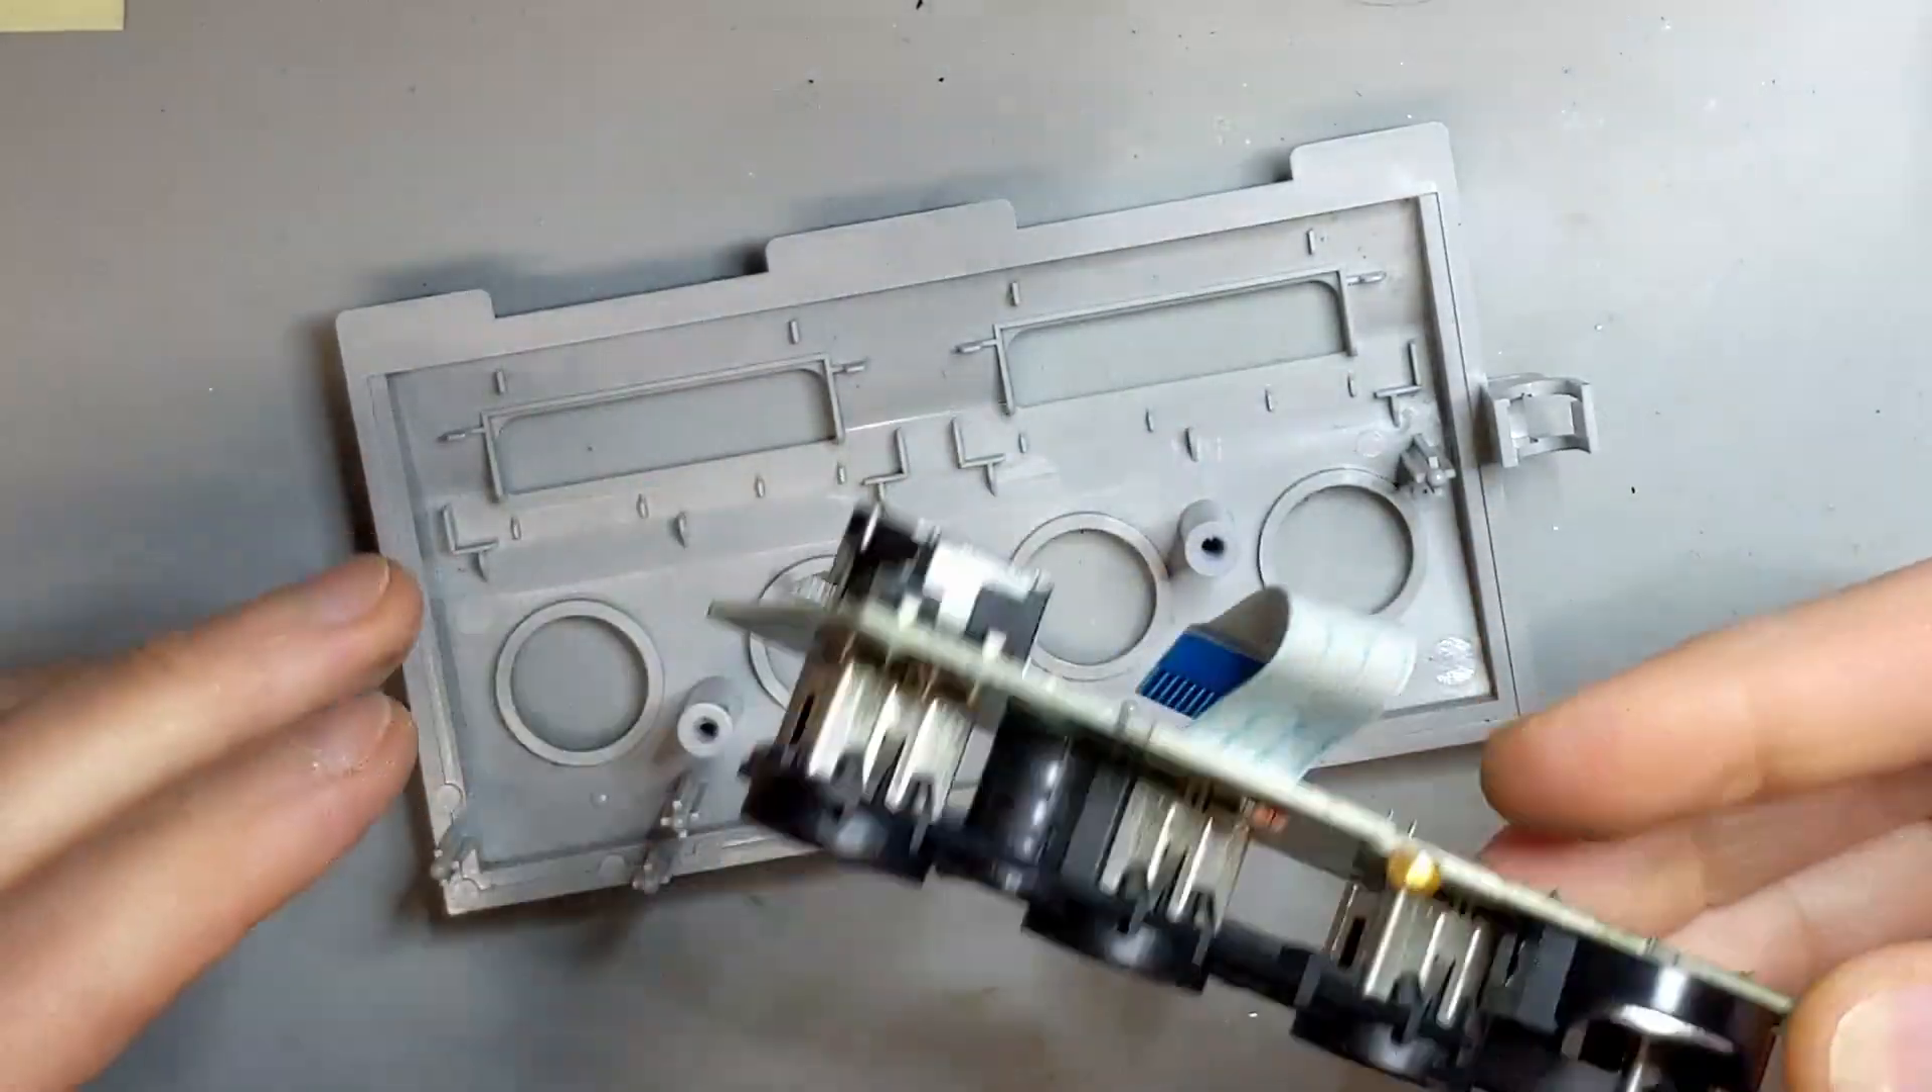Okay, so everything that is left is putting back the port into the front panel.